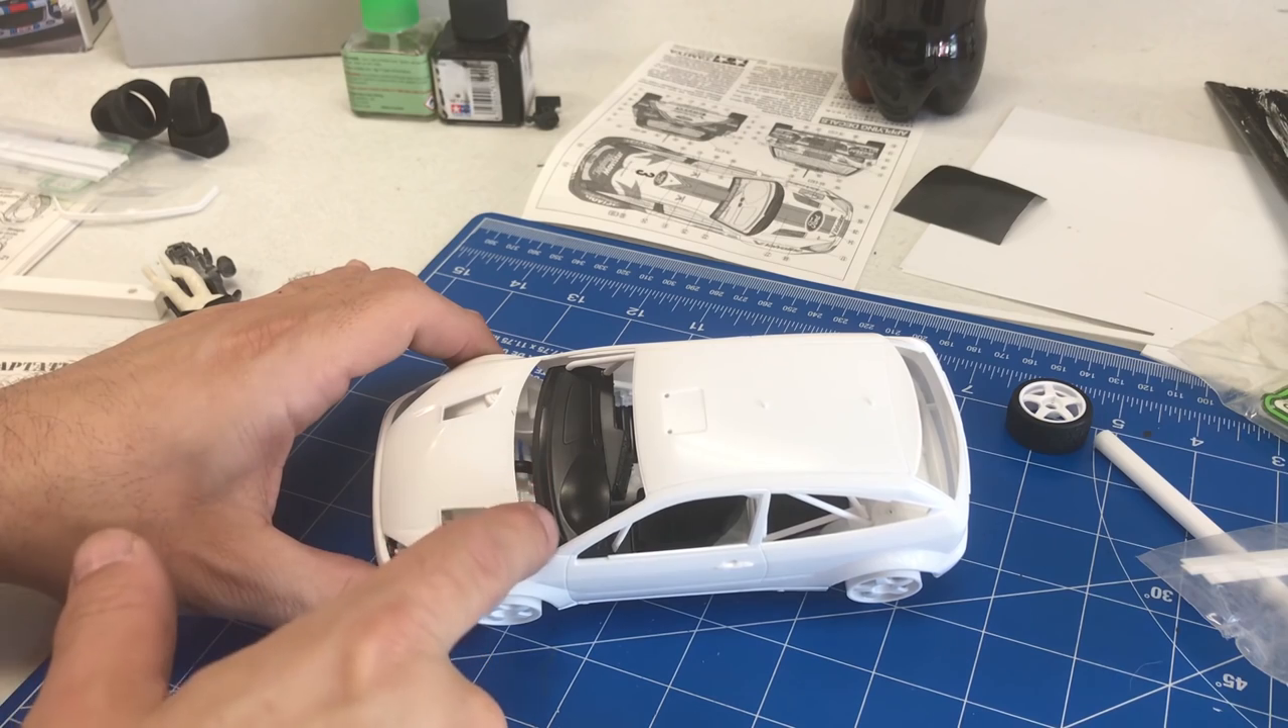First of all, I've snapped the body into place here. And I was doing just some dry fitting.